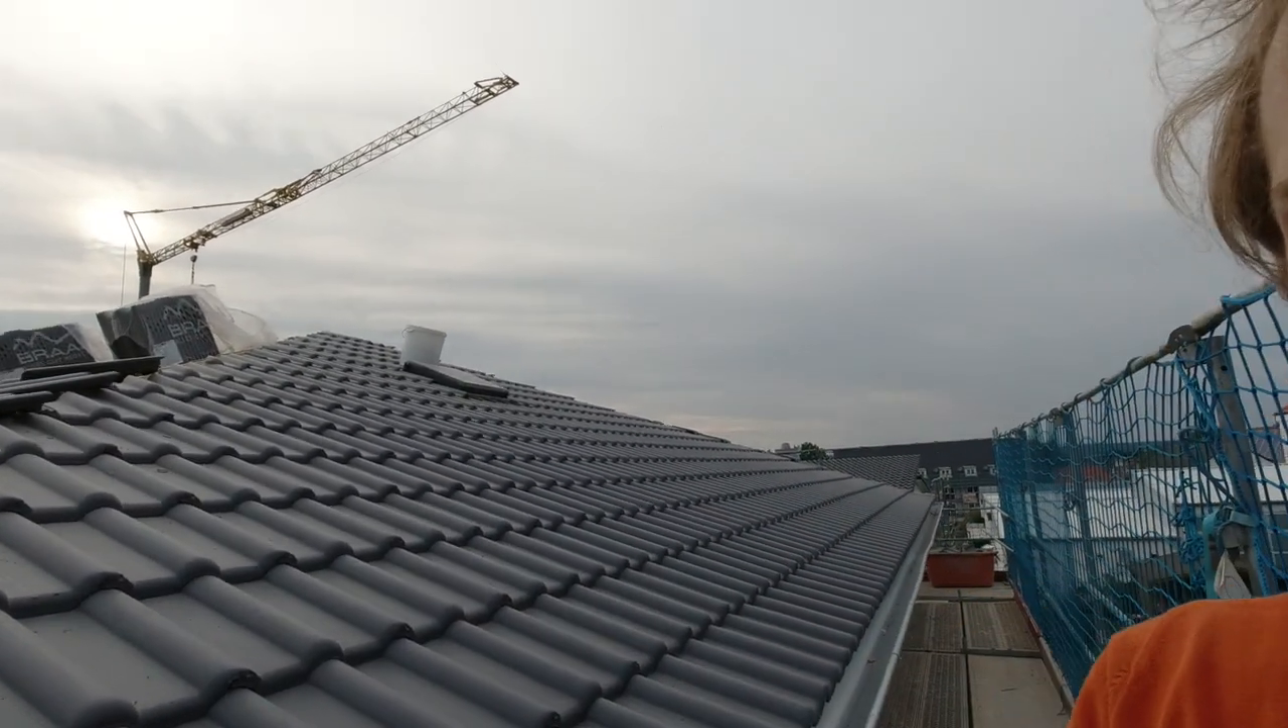Das hier hinter mir ist jetzt die vierte Dachseite. Auch die ist schon vollständig zugedeckt.